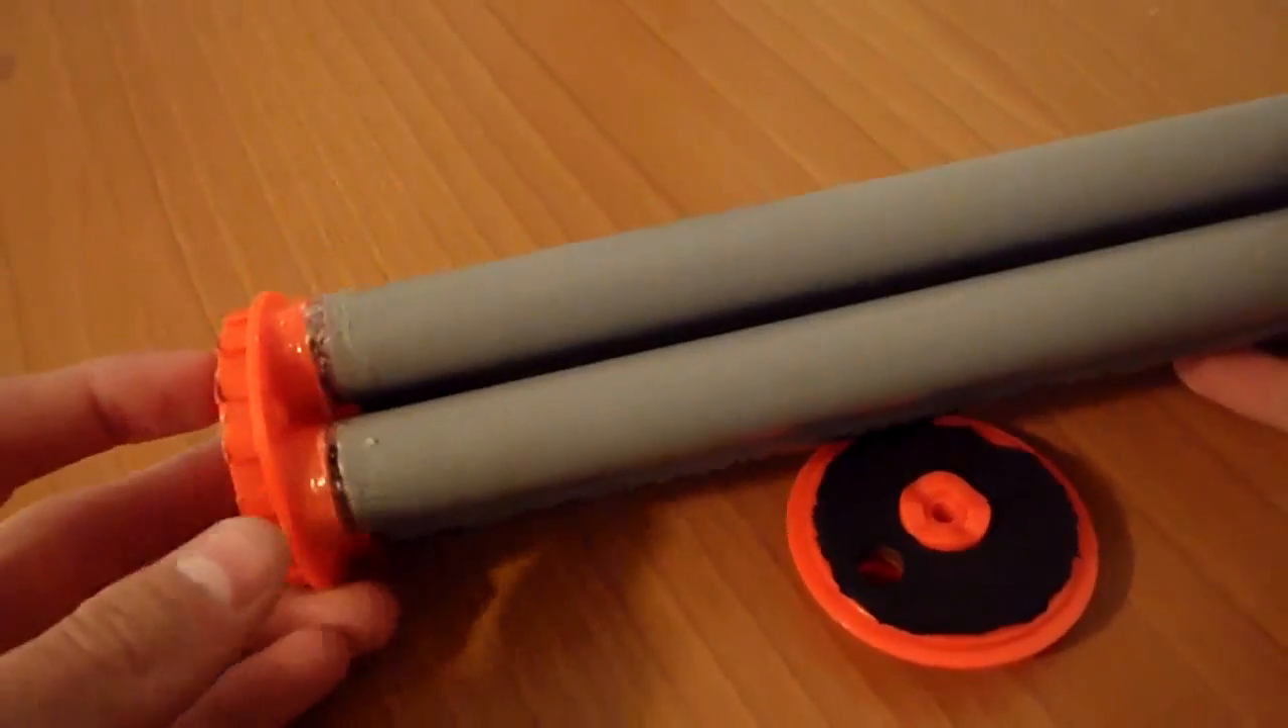I've gooped the barrels in to stubs of orange that I left on the turret.